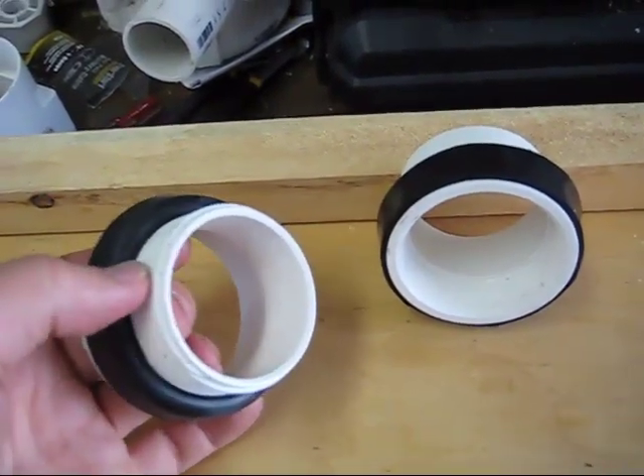Okay, so I've just stretched the gasket around the two -inch pipe.